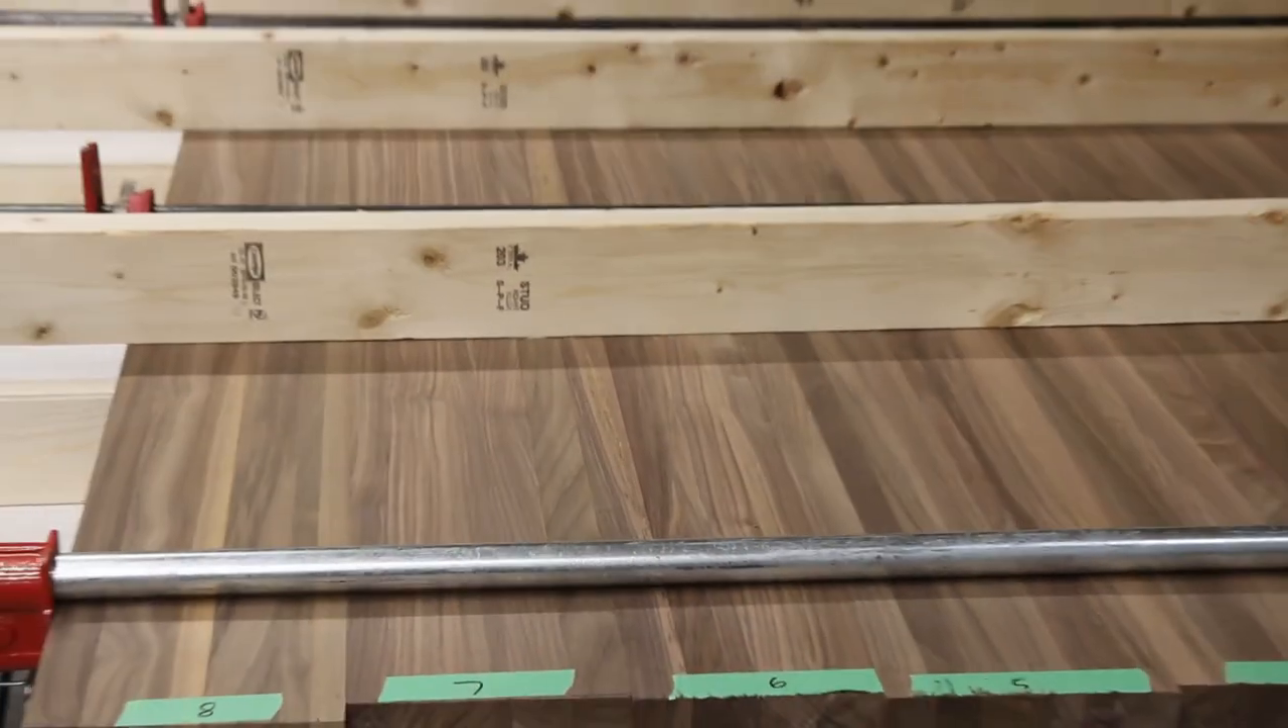You can see there are no seams between any of the planks that we've got.